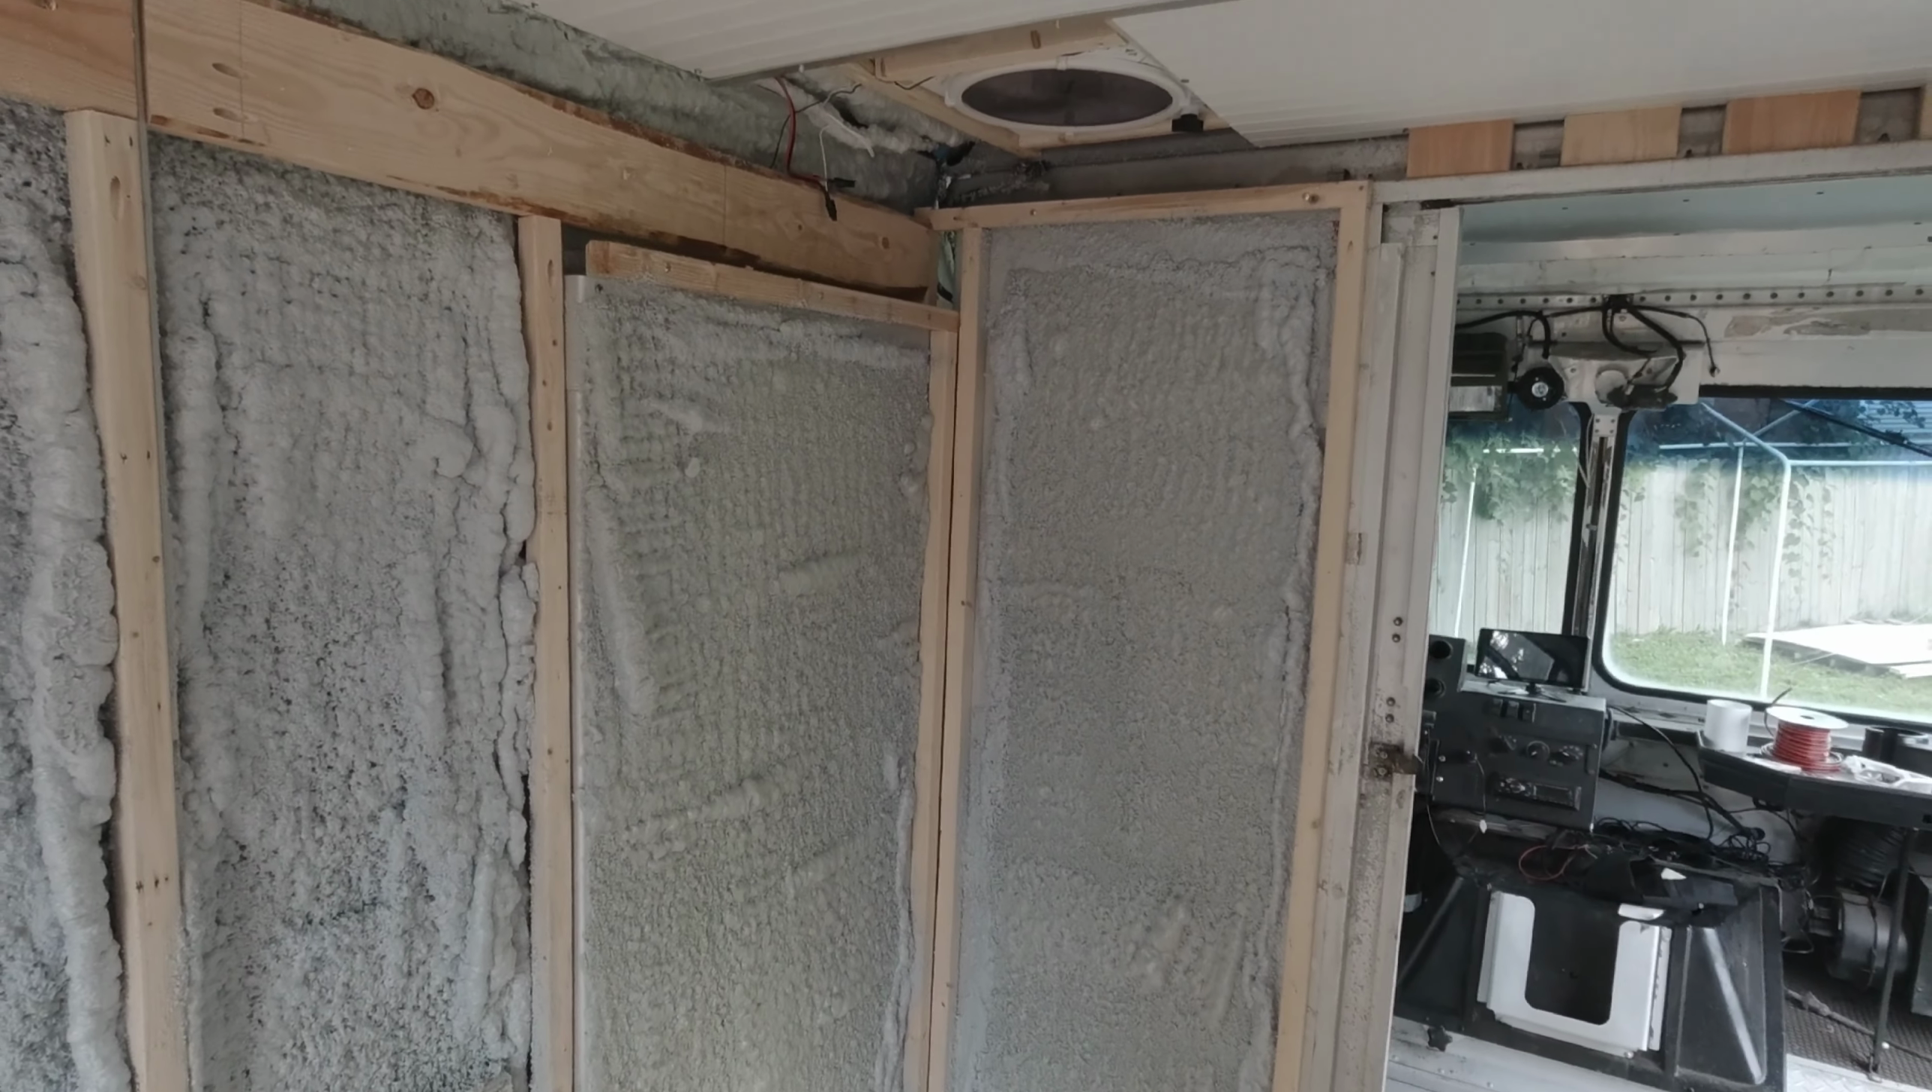As you can see I've got no walls in yet.